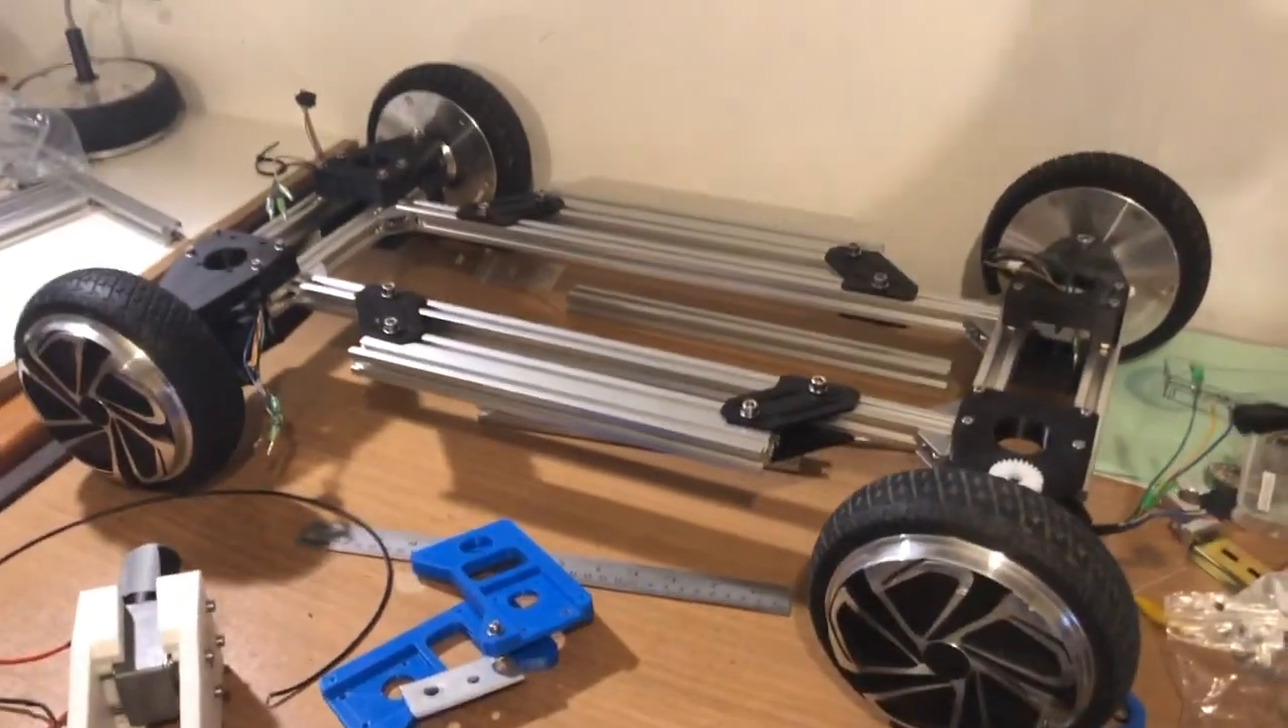We've got the chassis we've got all four wheels on it we've got all four wheel hubs.